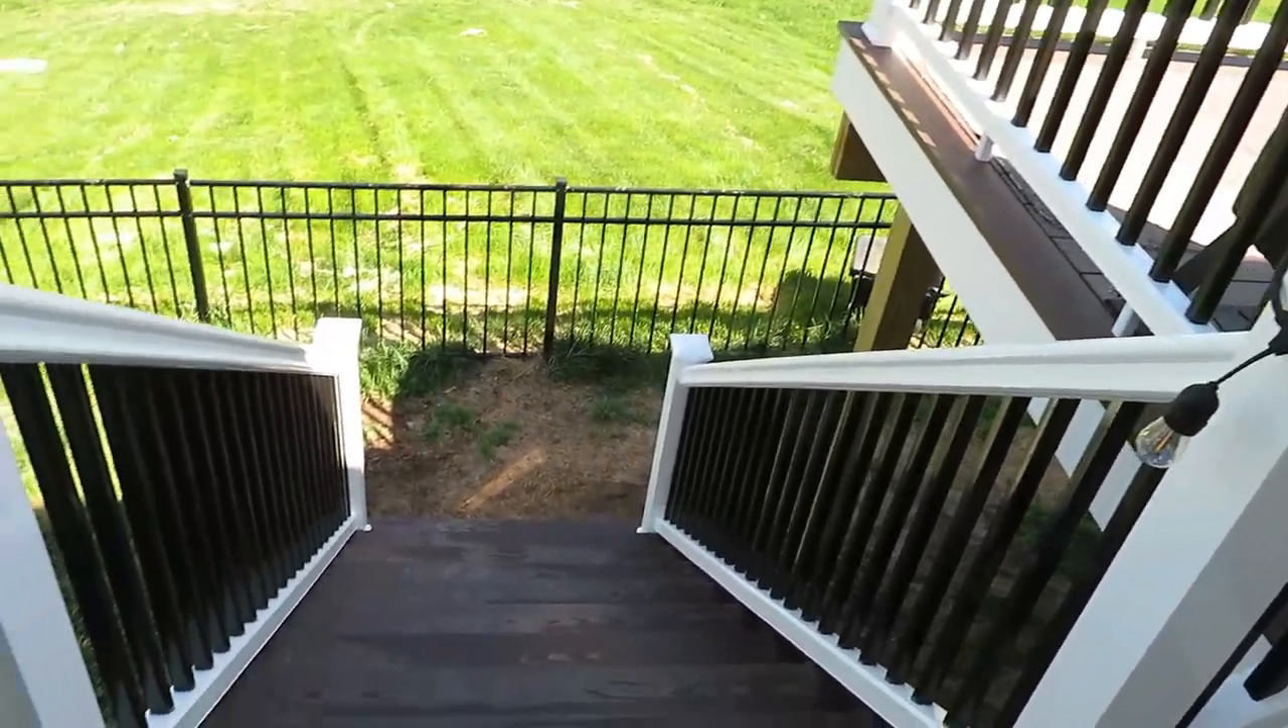We uh I got the railings put on stair railings are on and everything's looking sweet.